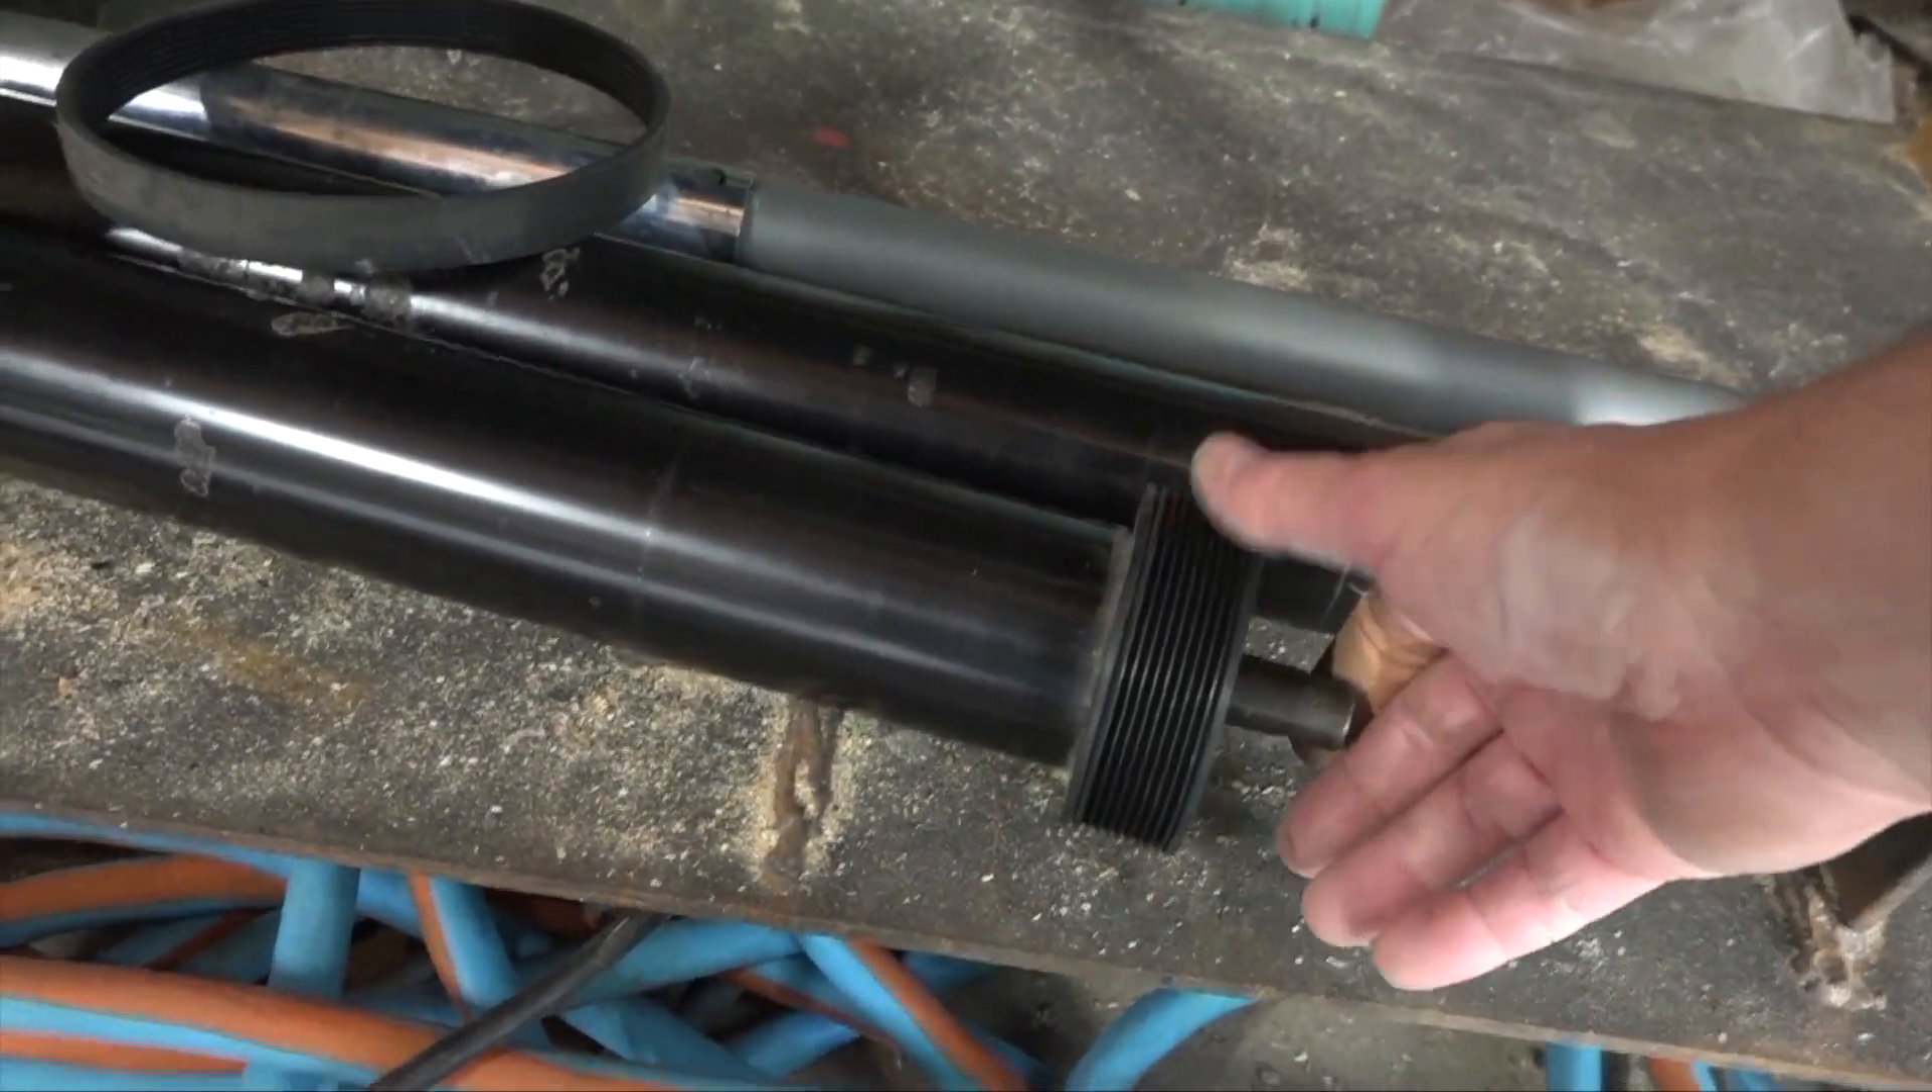Here's the pulley attached to the one side.